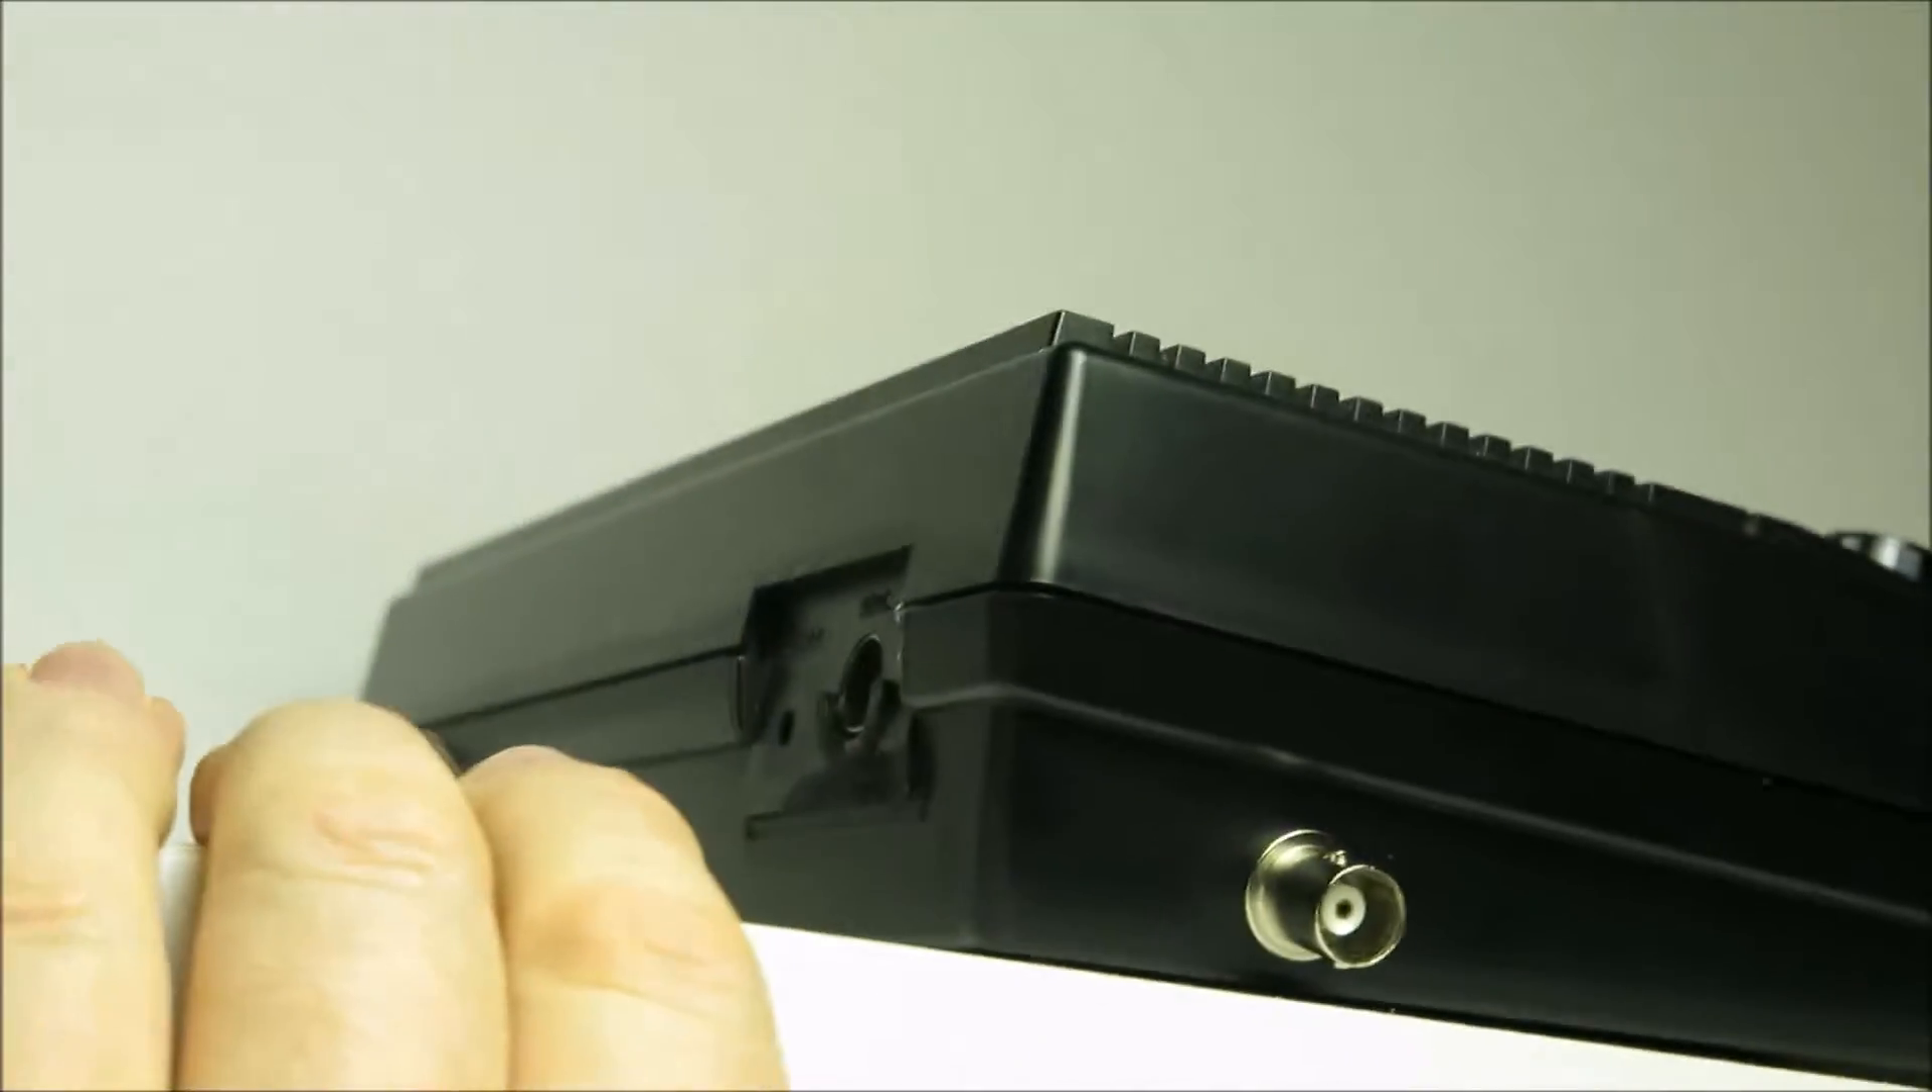So here it is back together. BNC connector on the side.